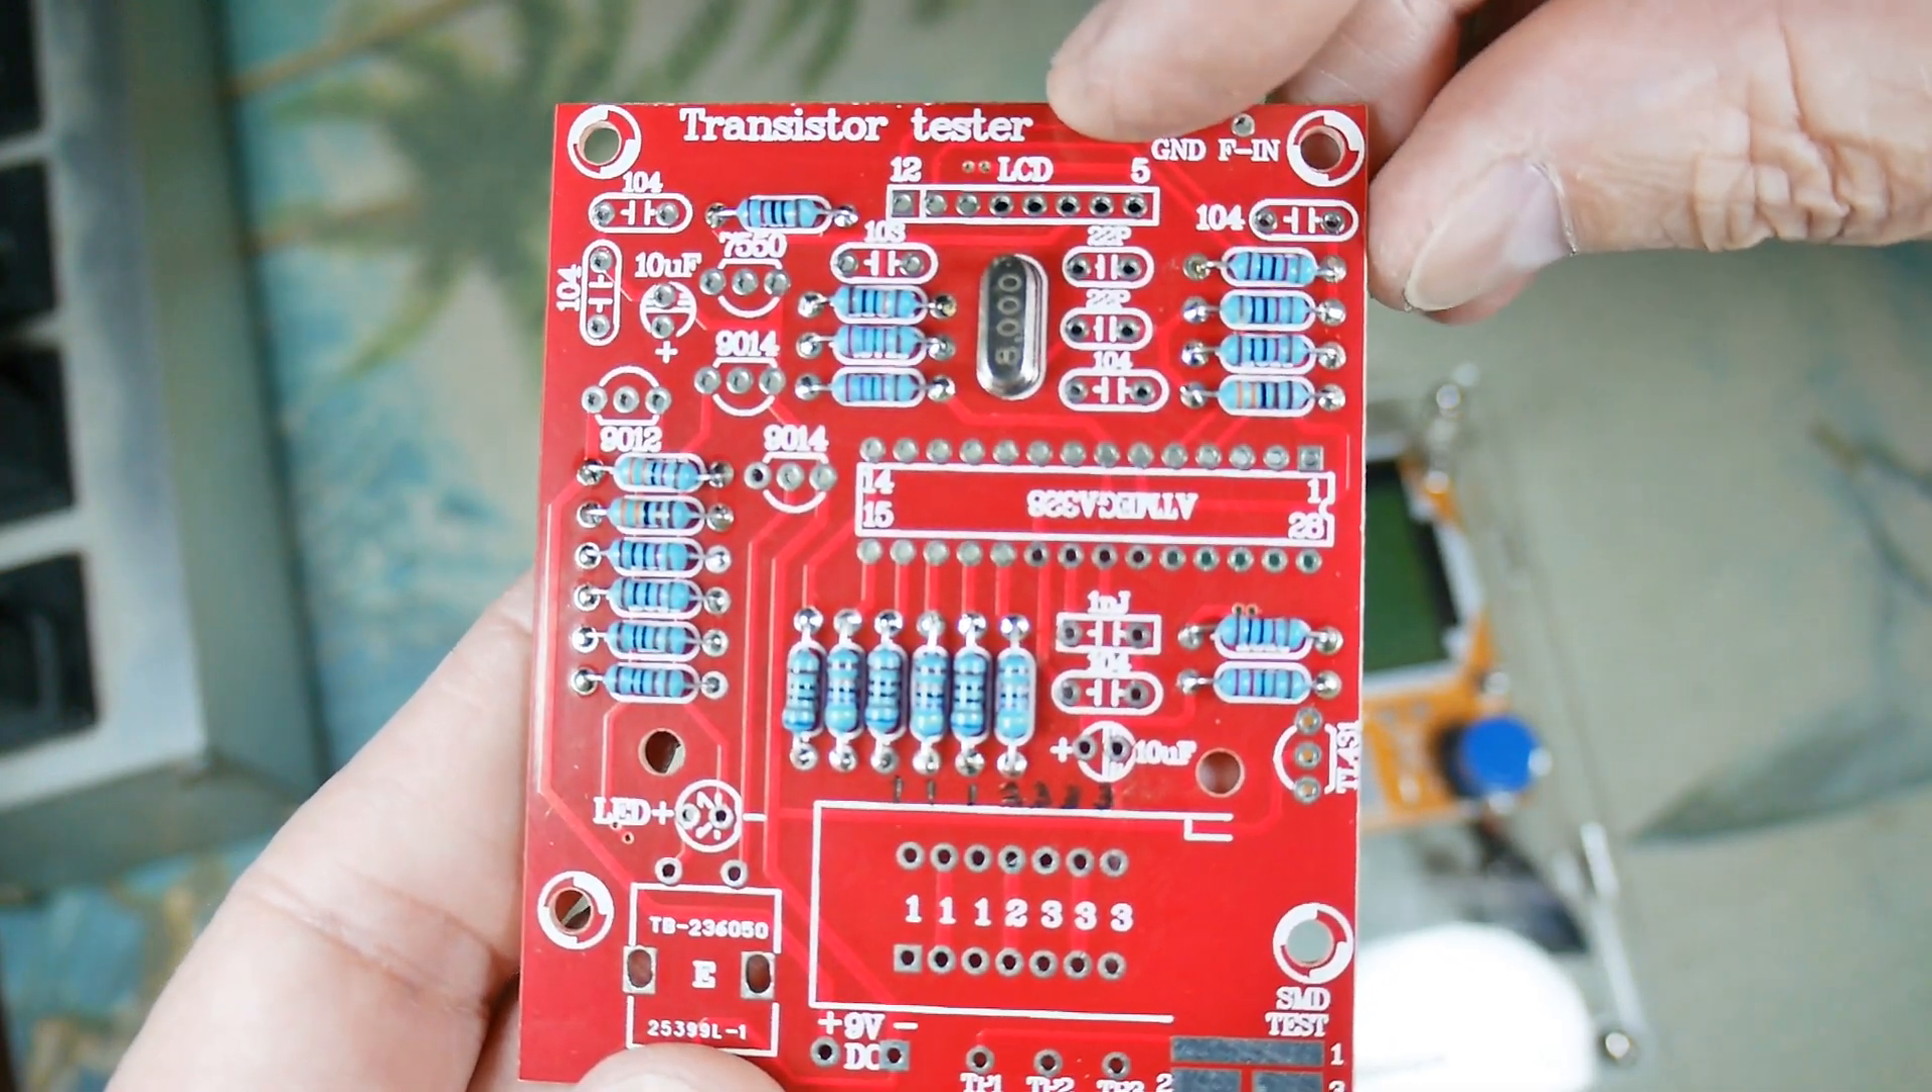I got the crystal in there using fine solder.